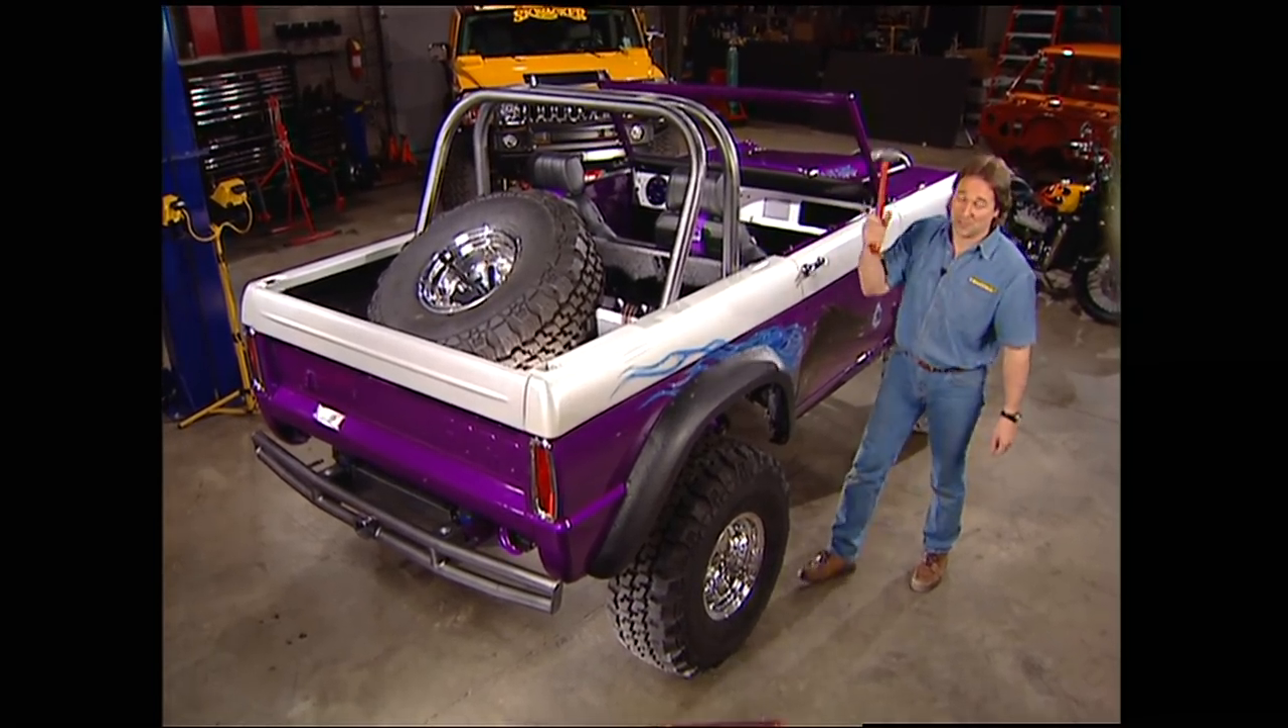Obviously, I've got a few more things to do on here. I've got wiring to put in and glass, and the roof needs to go on.